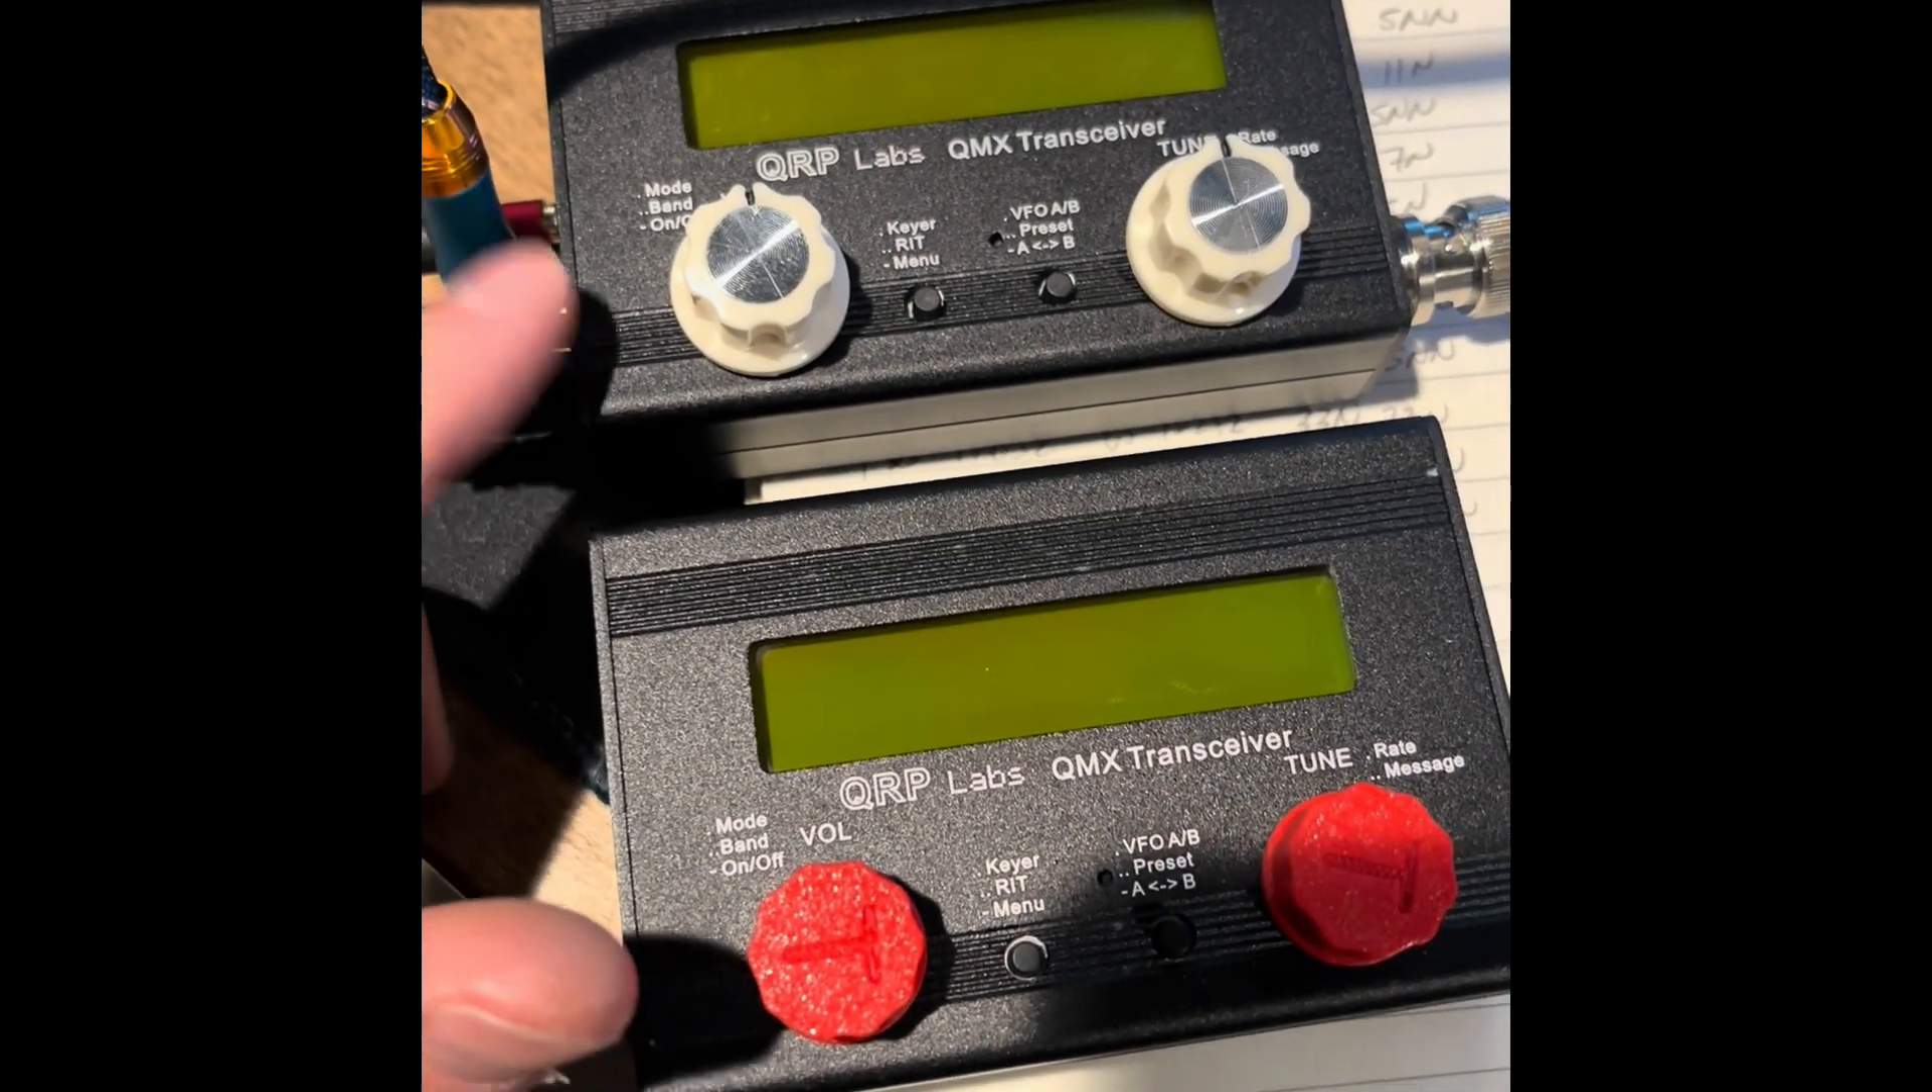Got the mid band QMX all assembled in the enclosure. I got some different color knobs.